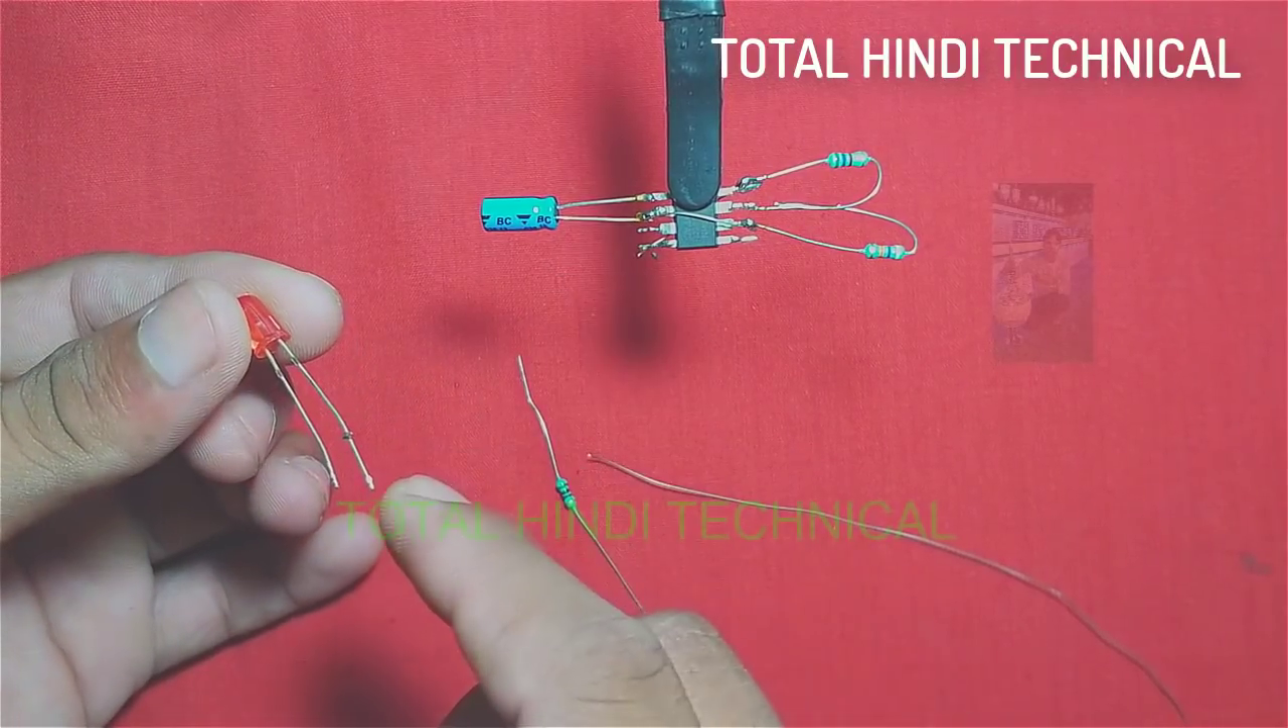तो दोस्तों क्यापैसिटर भी मैं यहाँ पर लगा चुका हूँ।